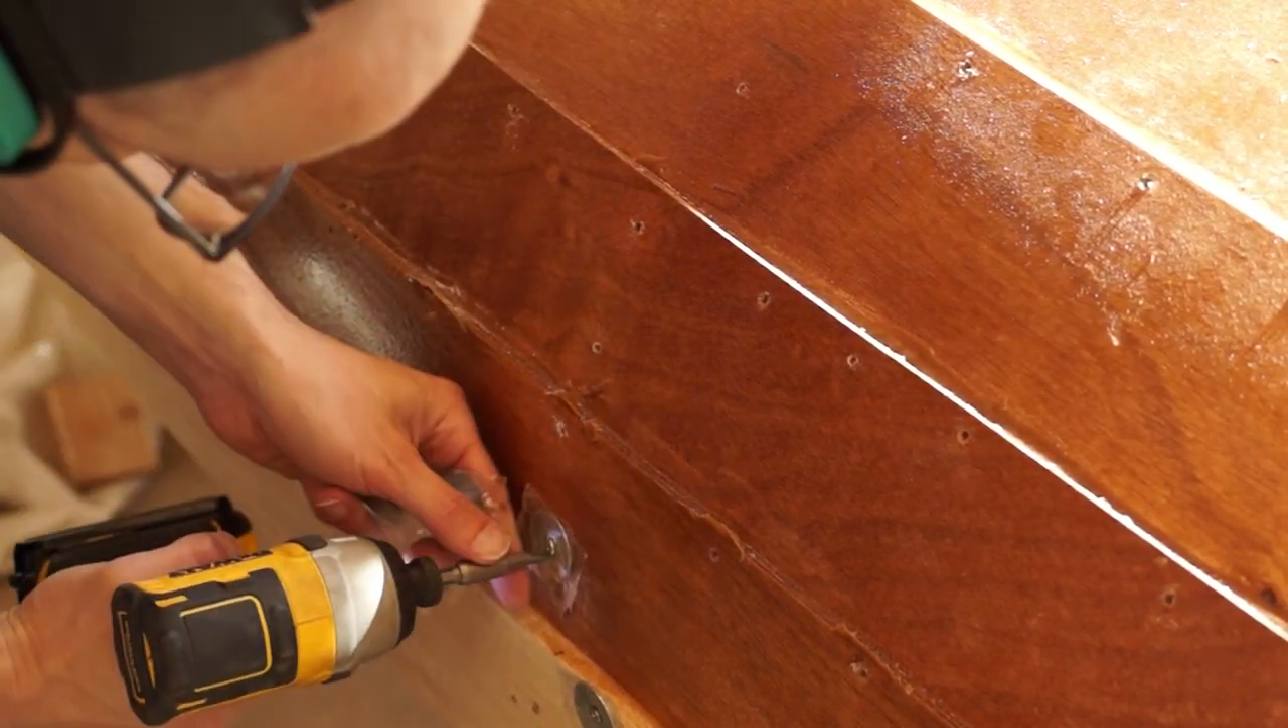You still have to plug all the holes in the bottom.